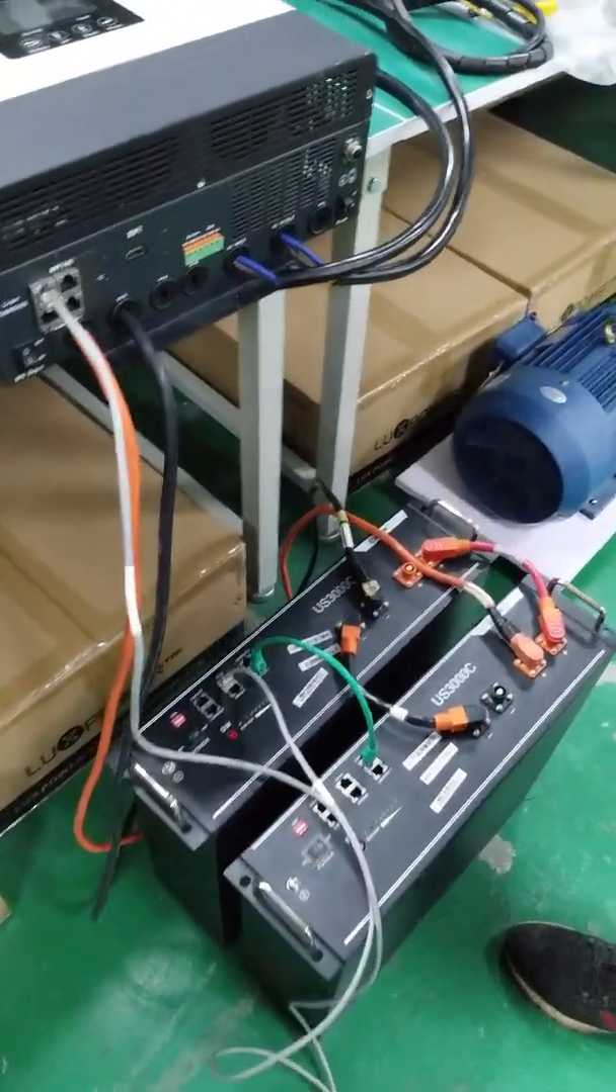For the demonstration purpose, we have already done all the wires connection.